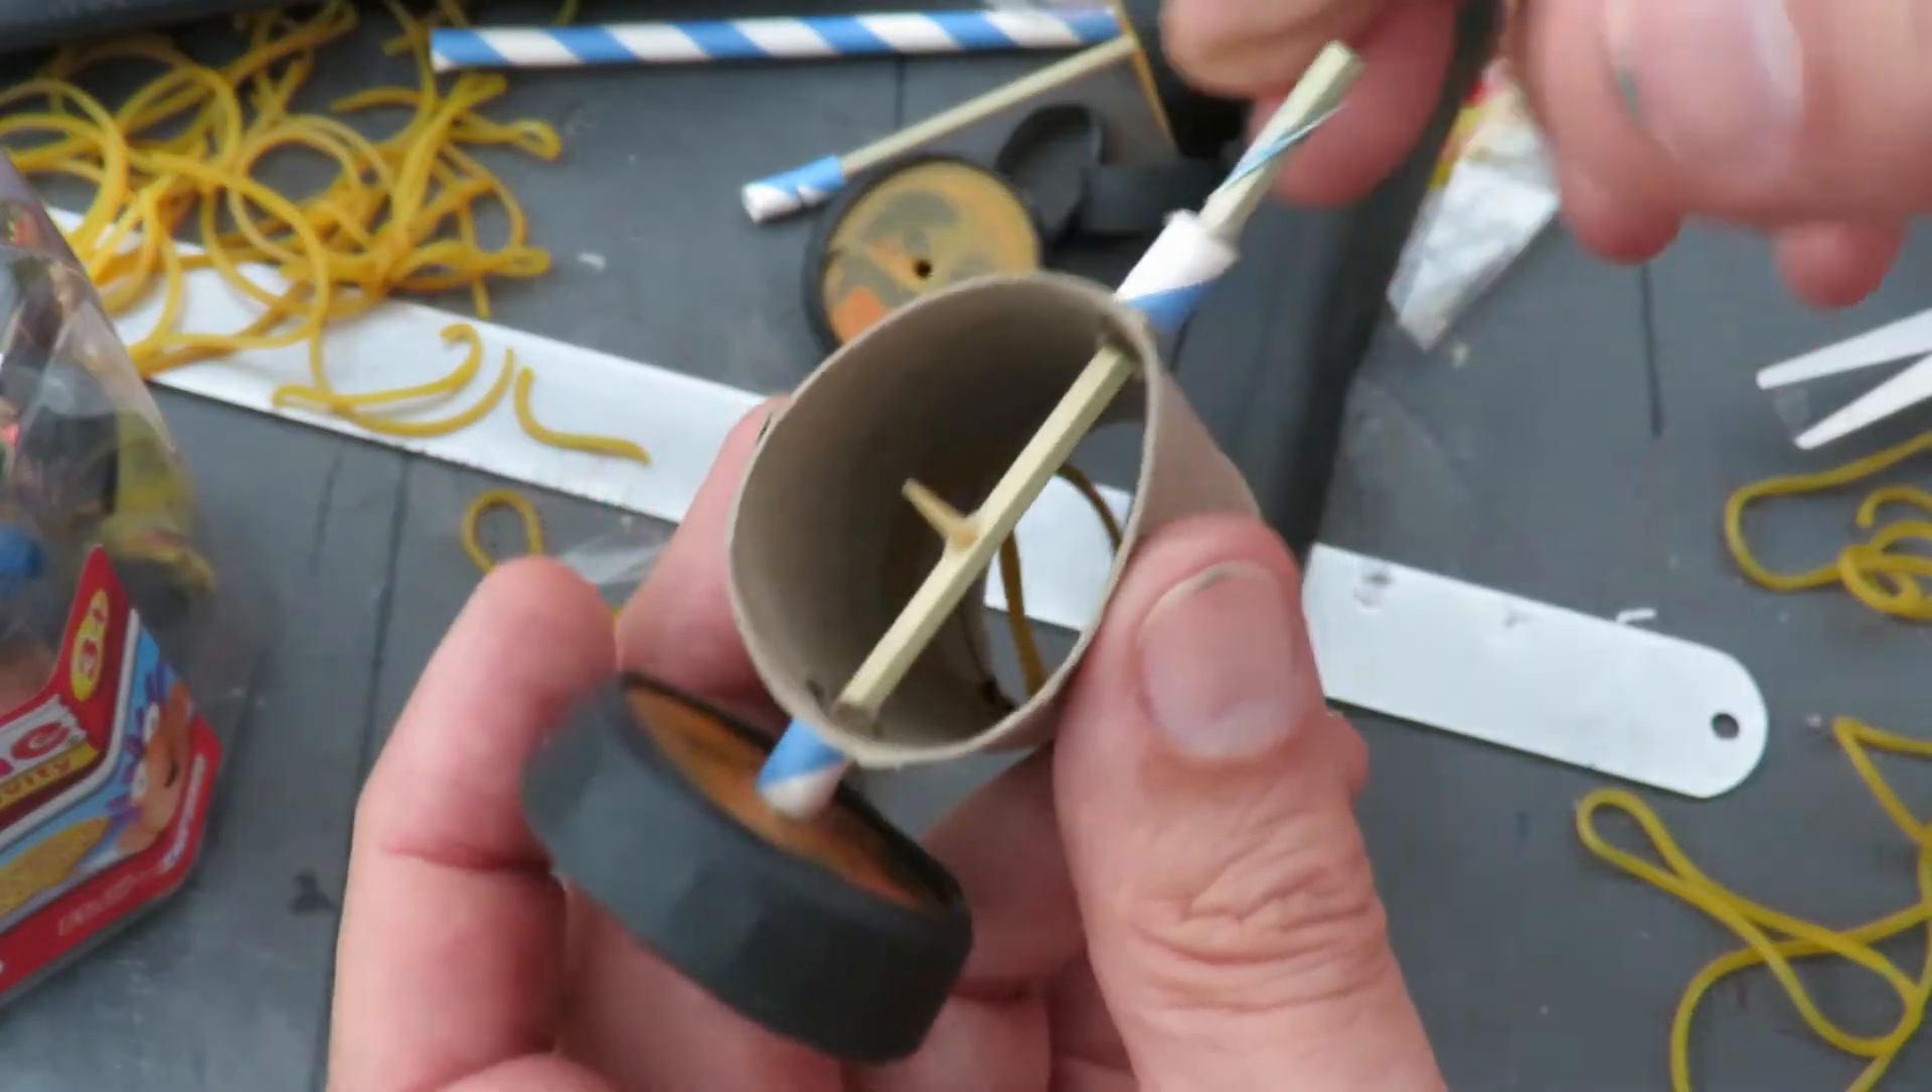In the middle of the axle I cut the tip off the barbecue skewer and glued it so we got that T -shape to make it easy to hook the rubber bands on.